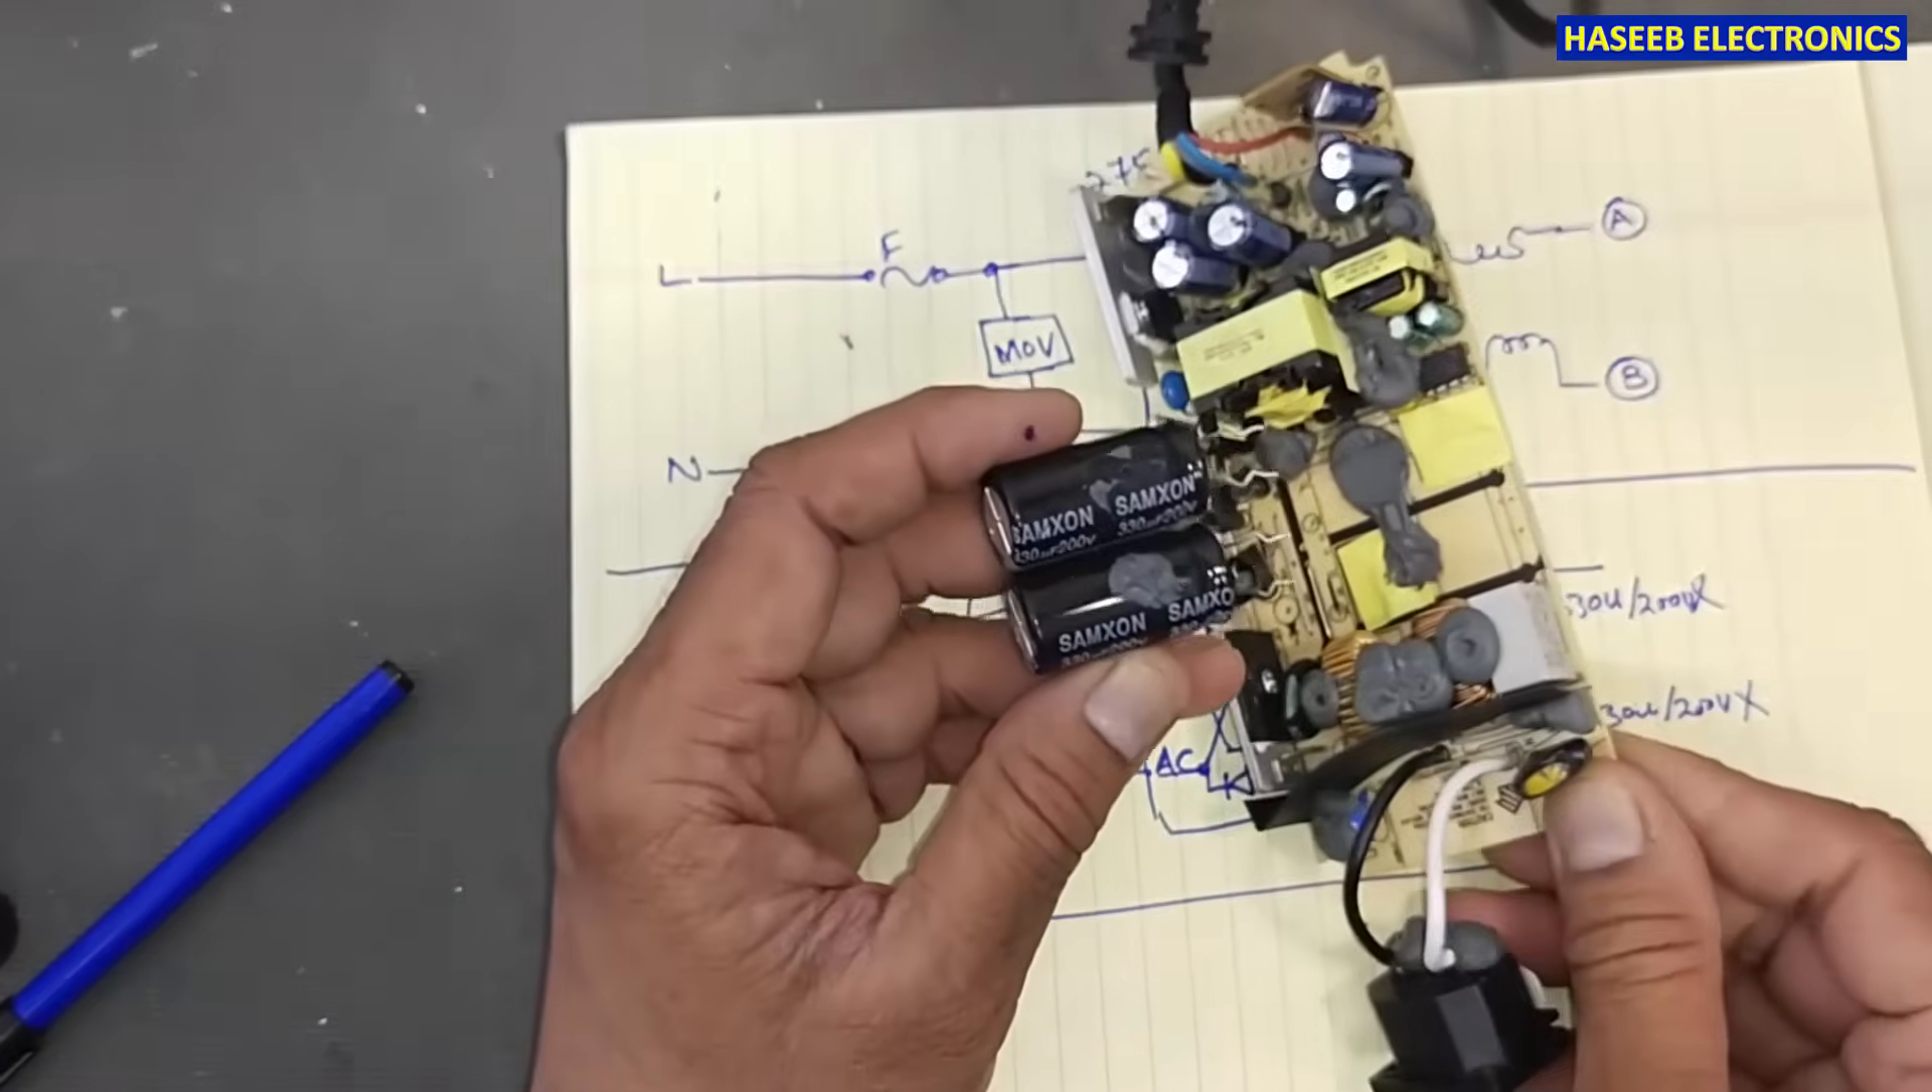Now I removed both capacitors 330 micro farad 200 volt.